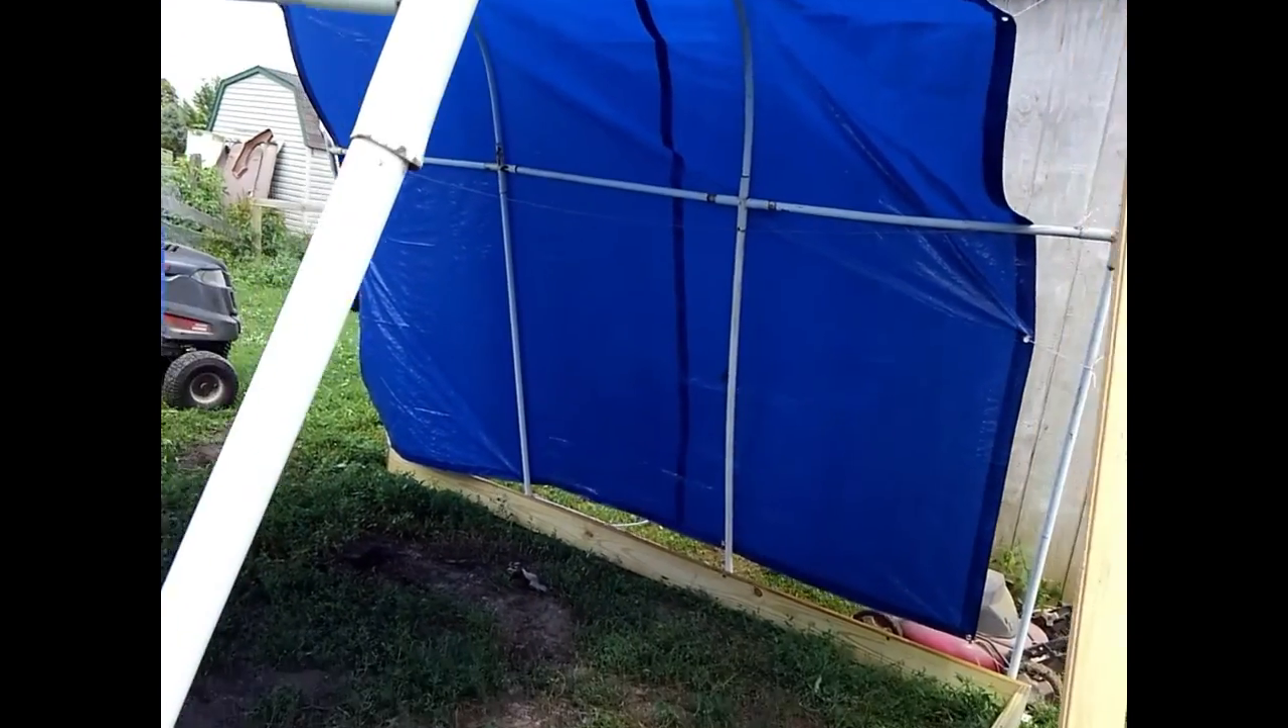It doesn't quite meet up against the frame.